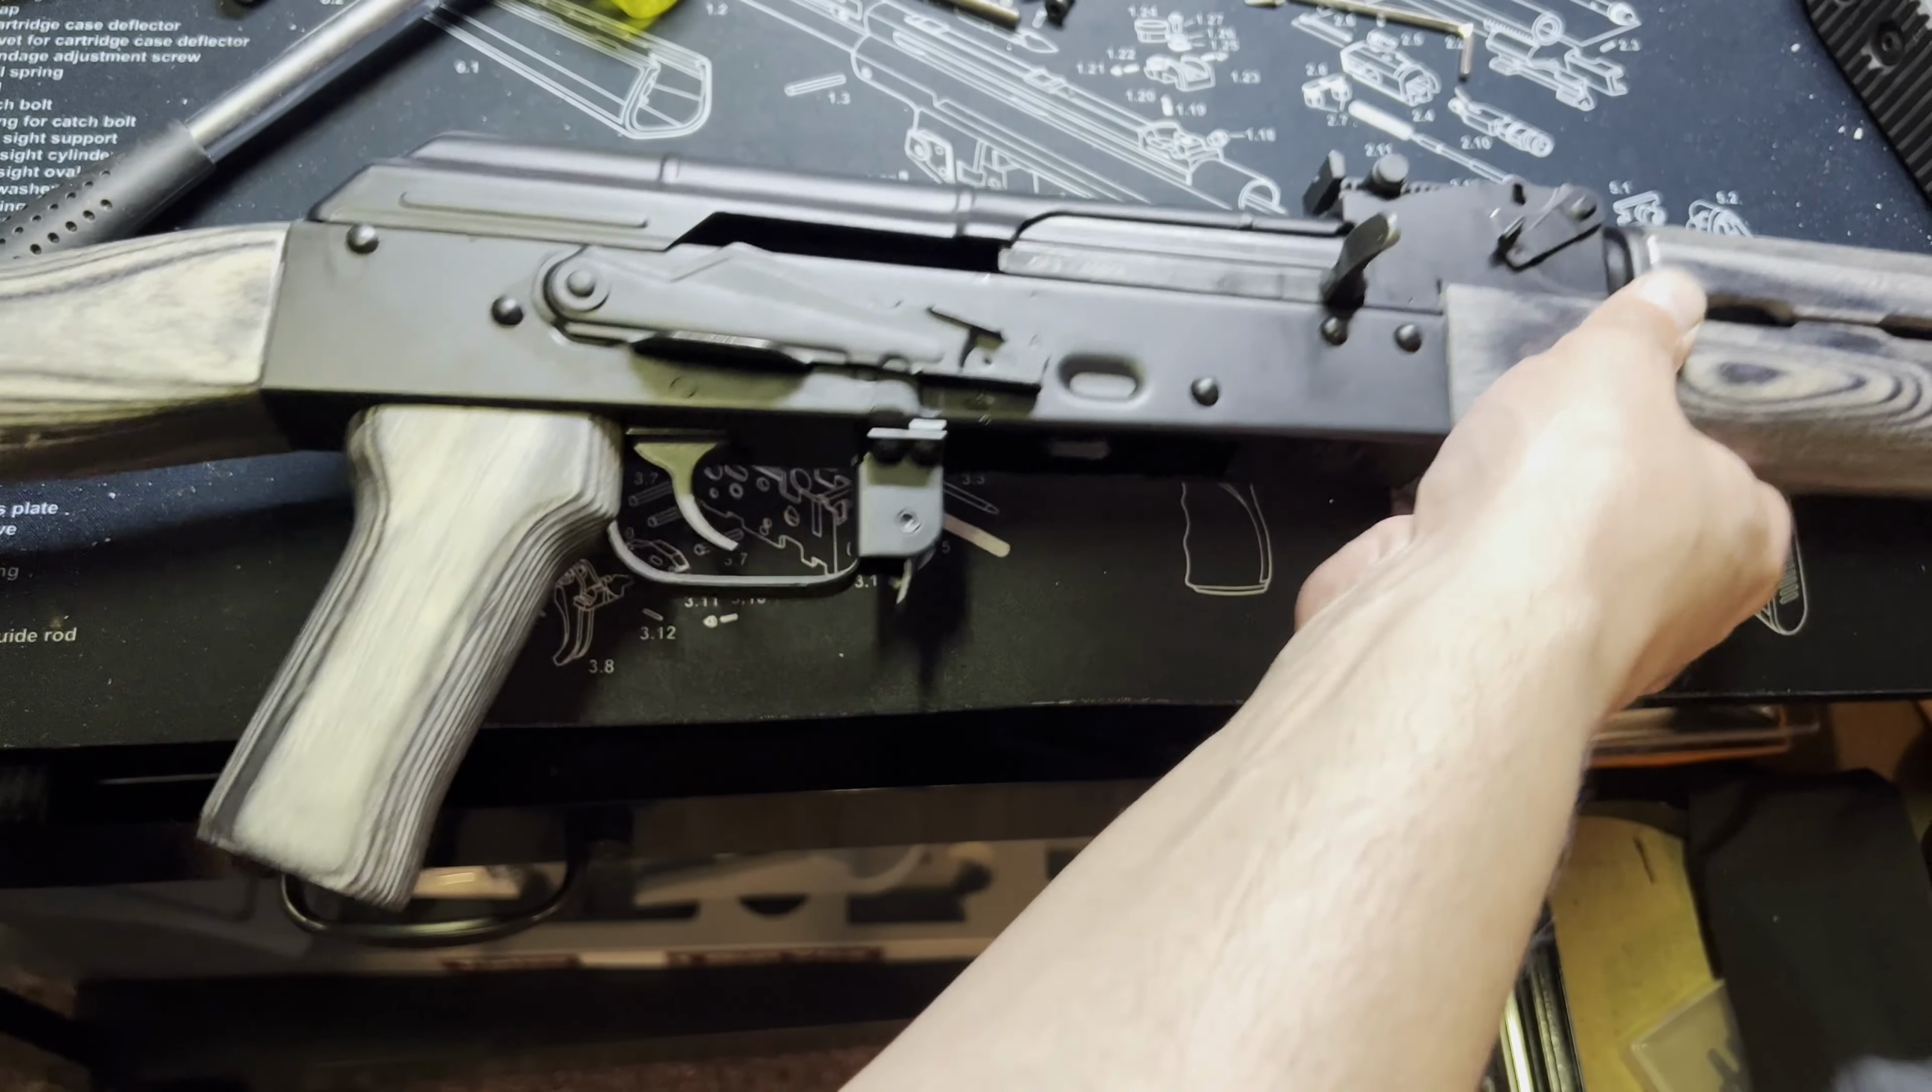Now we got ourselves a new looking AK and it looks absolutely gorgeous especially with this new wood on there.